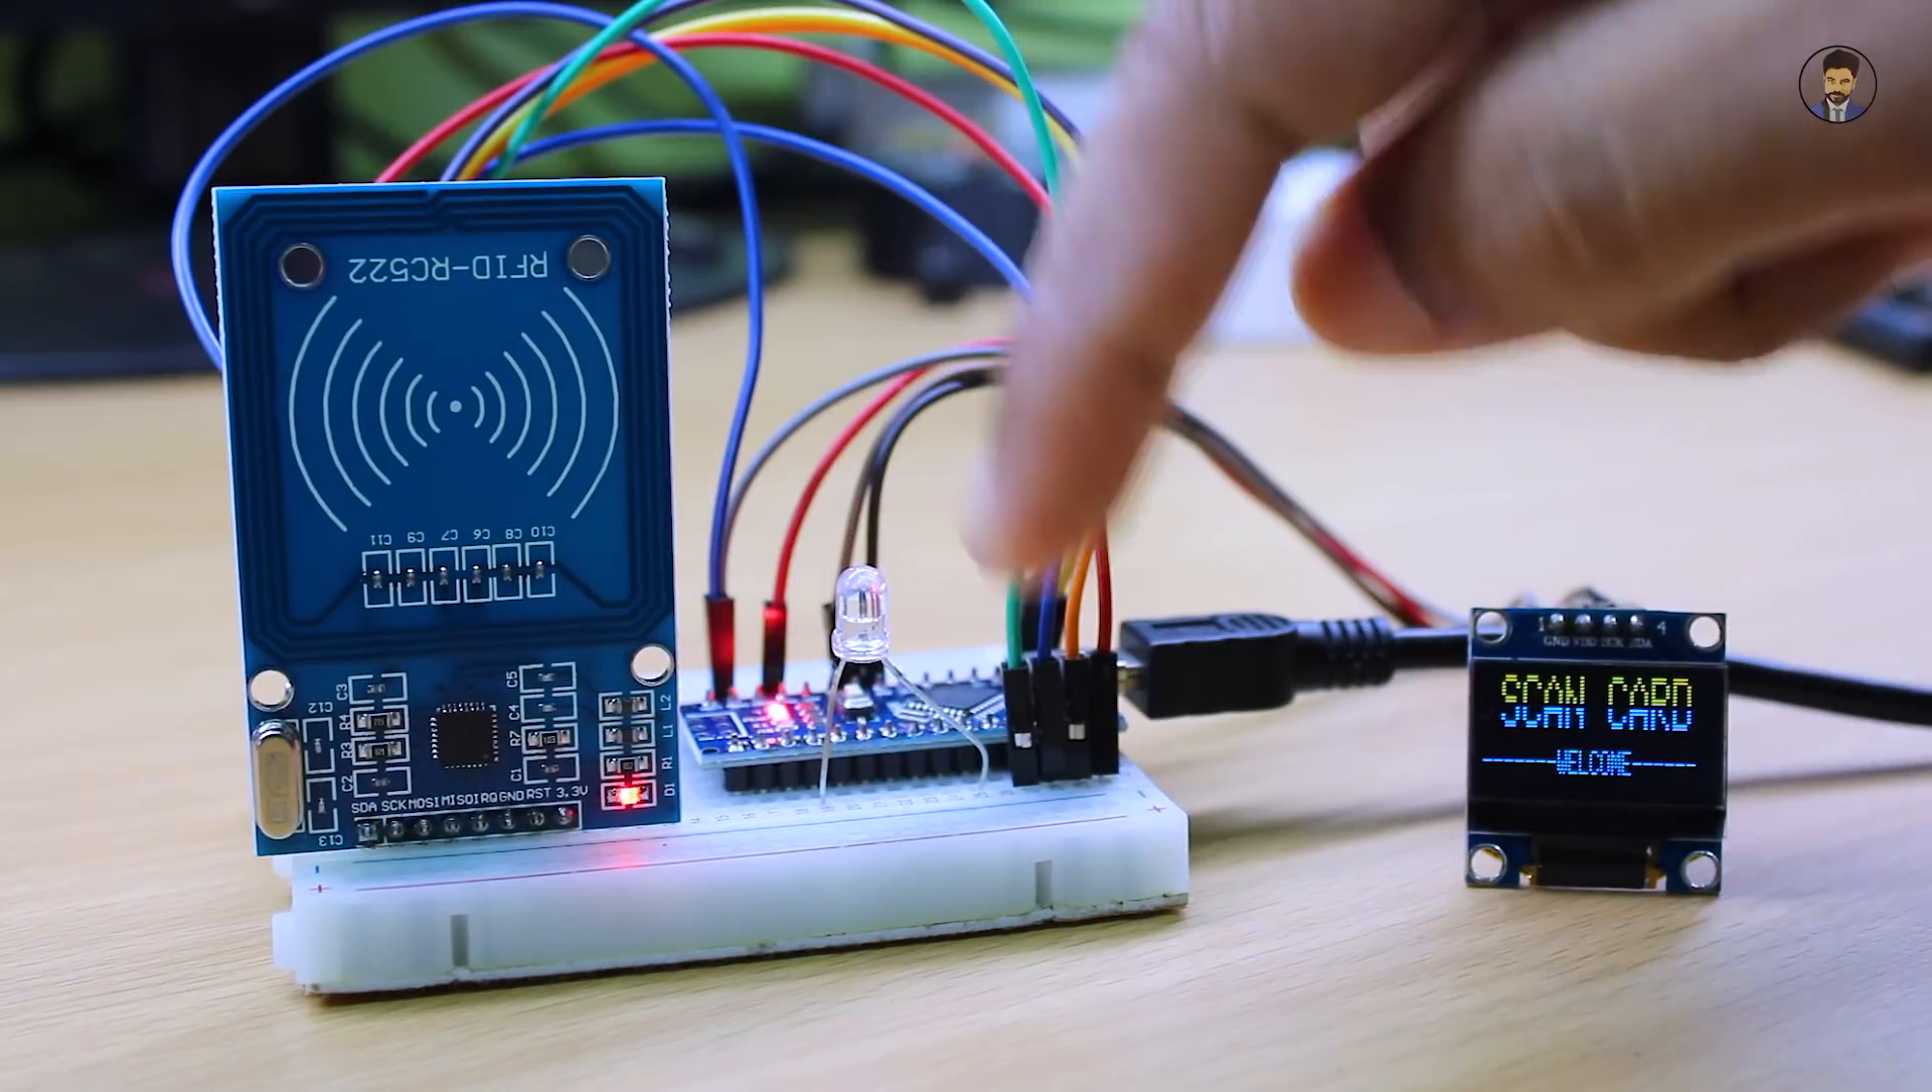आउटपुट पर हमने एक LED लगा दिया है।